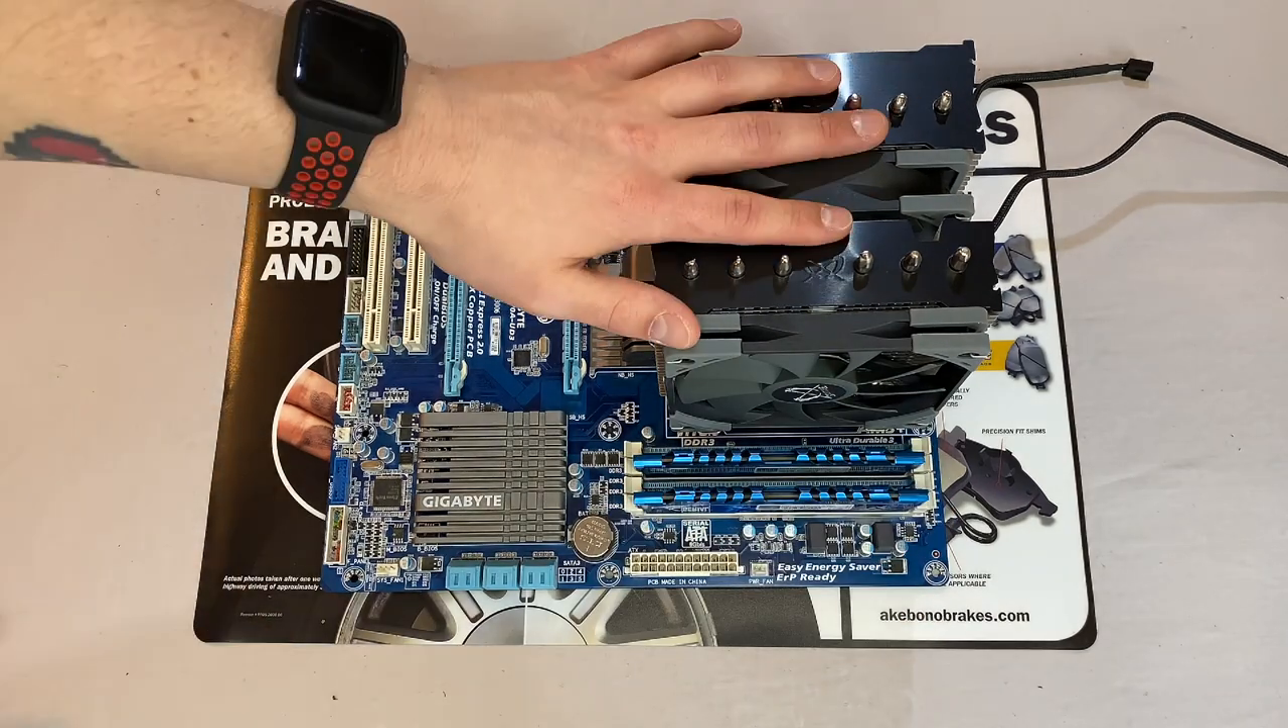Now with that being said, our motherboard's pretty much assembled there.